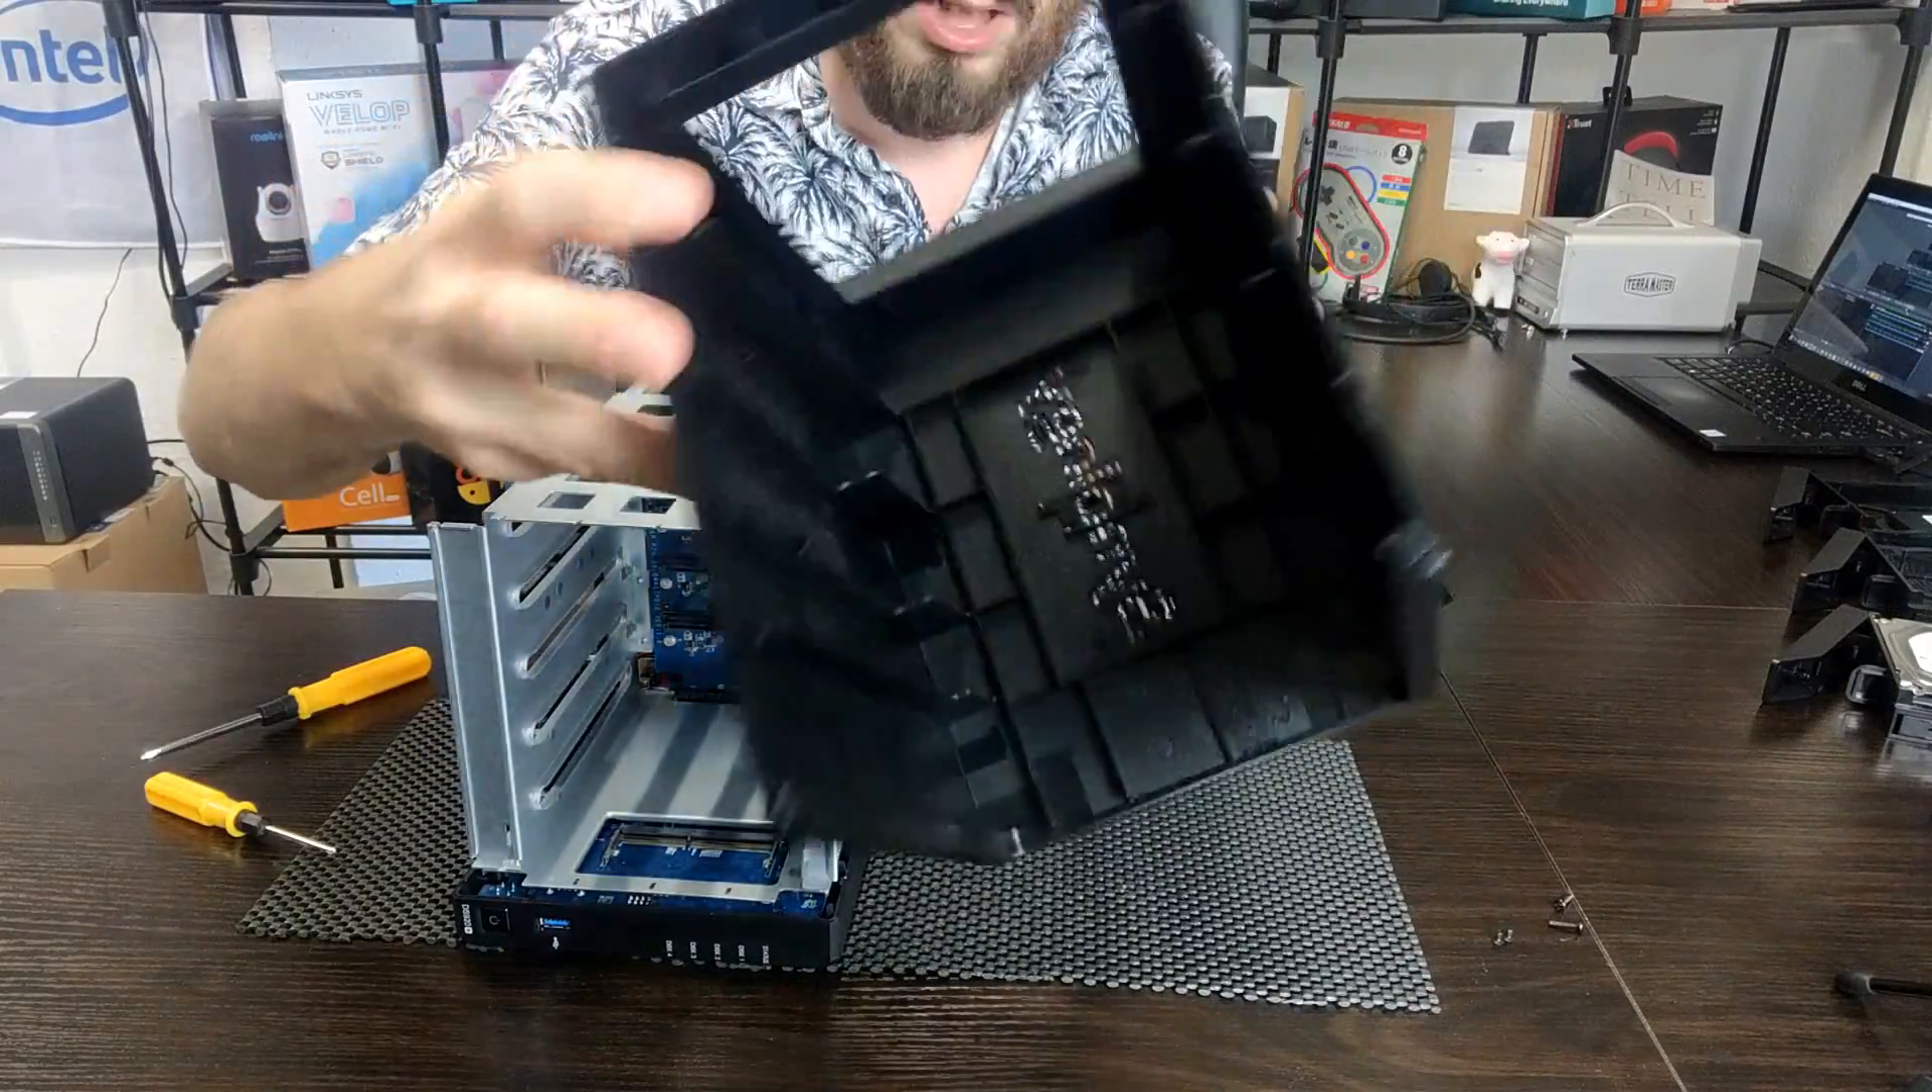As you can see it's clicked open and then we can remove that external panel and now we've got the internal framework of our NAS.